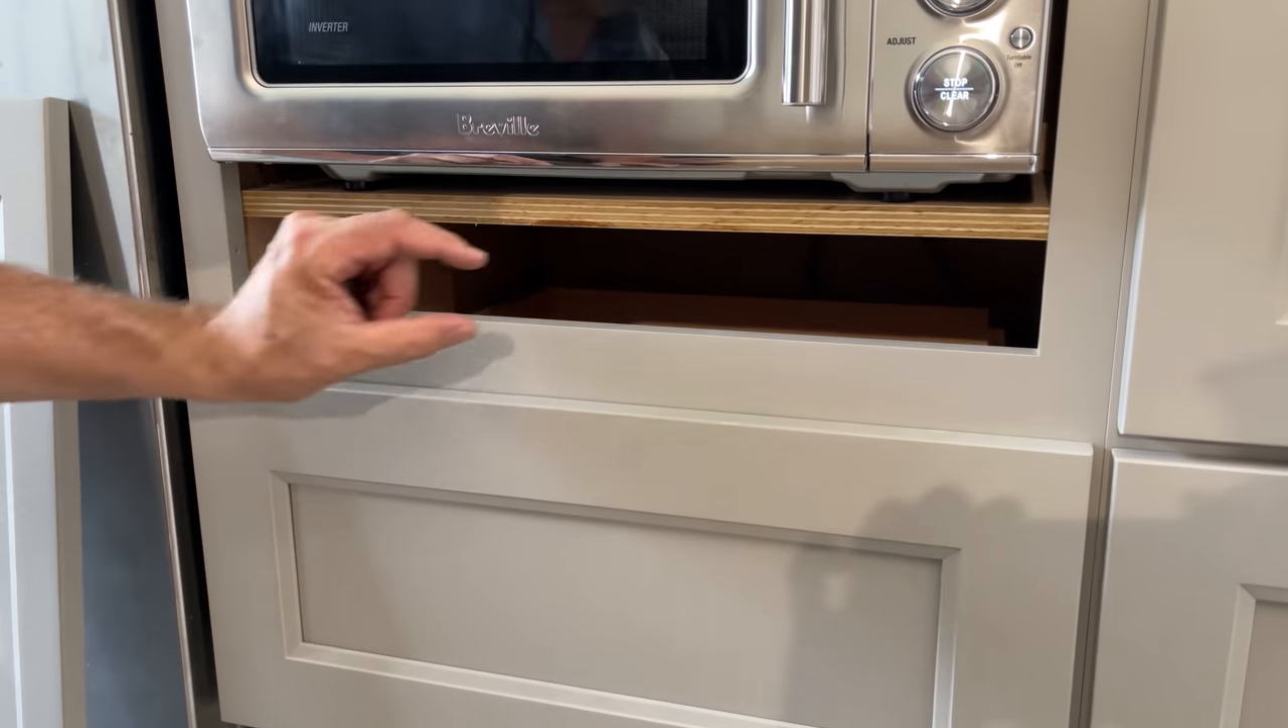All right. I put the drawer back down here, so now you can really see how this is going to look.